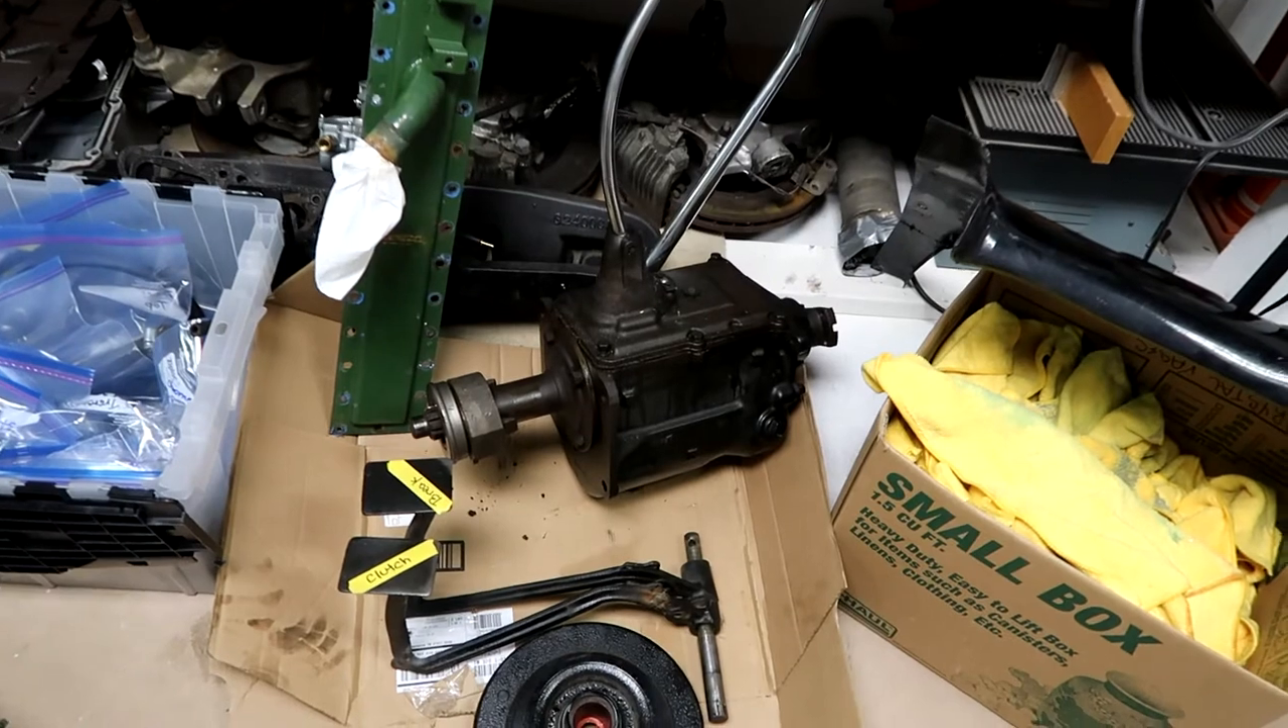And this is the transmission that we had to drop out.